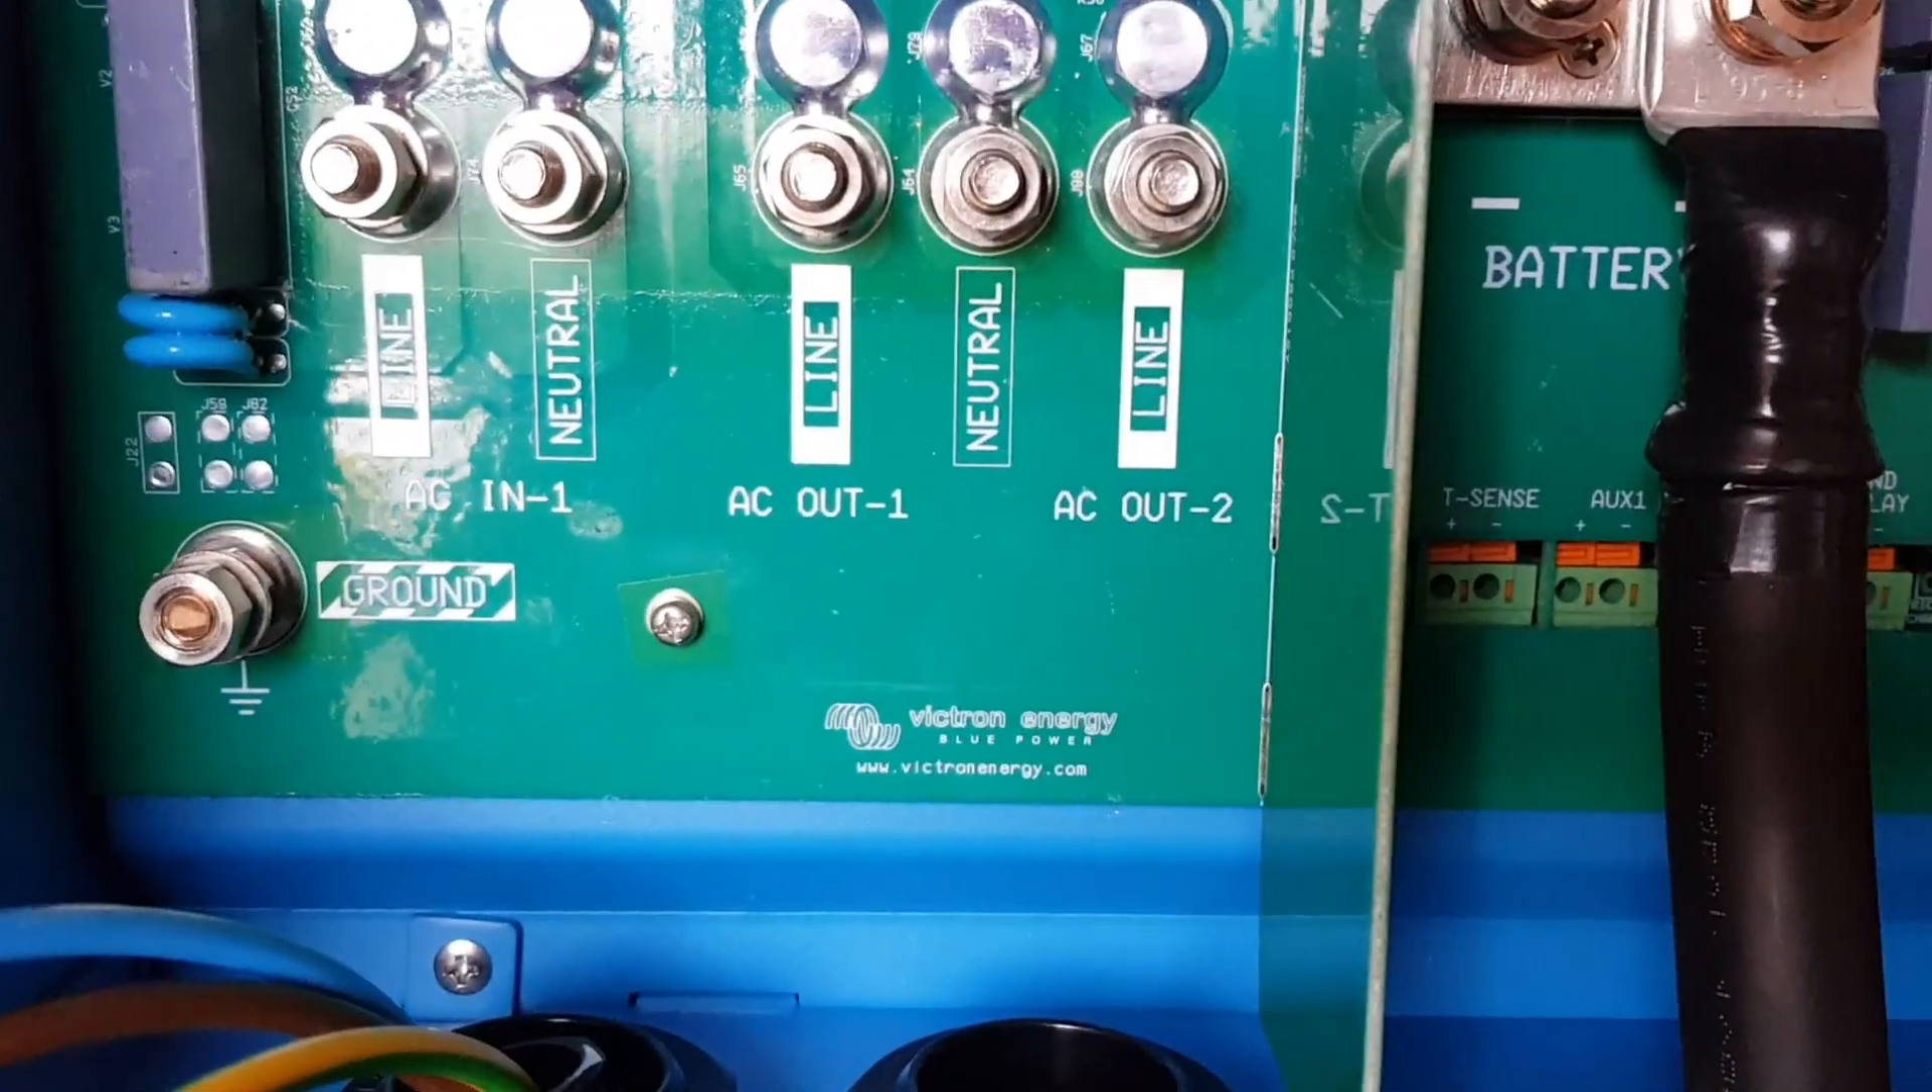We just need wiring into the actual inverter now with it so we're pretty much there we just need to wire up the ac to the distribution board here and then we can start programming this bad boy.